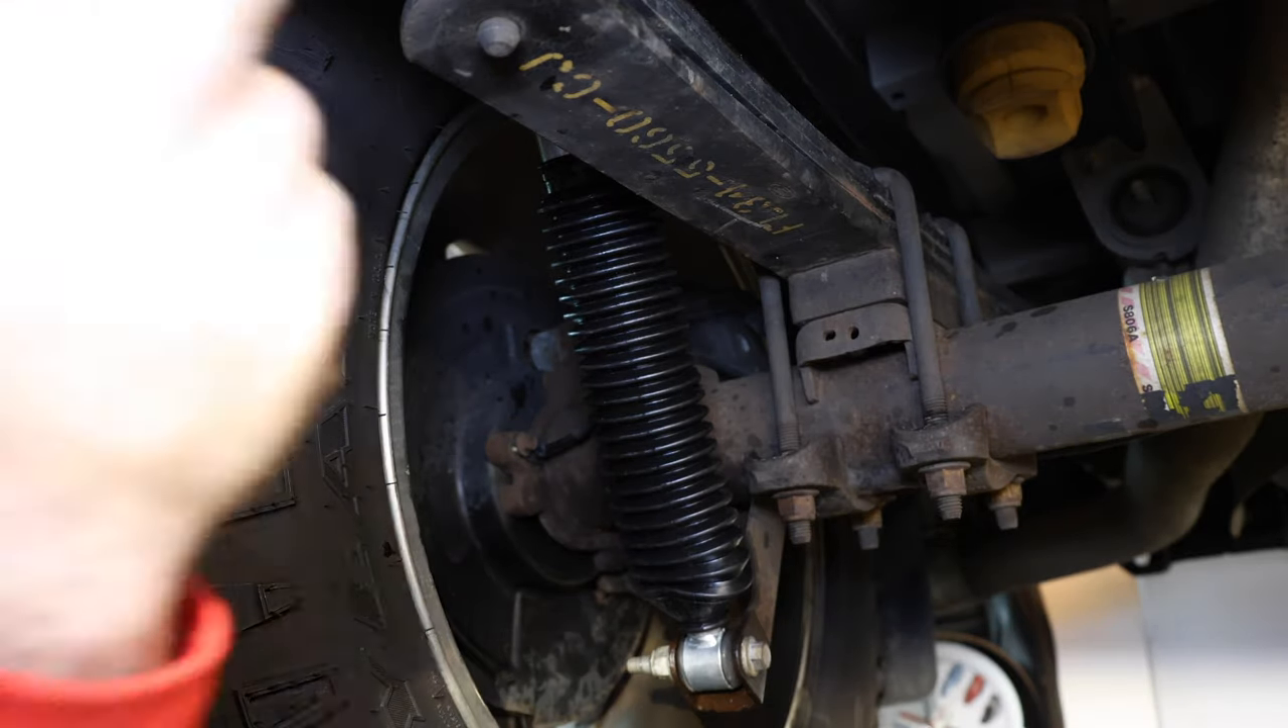The truck is back together. The shocks are in it.